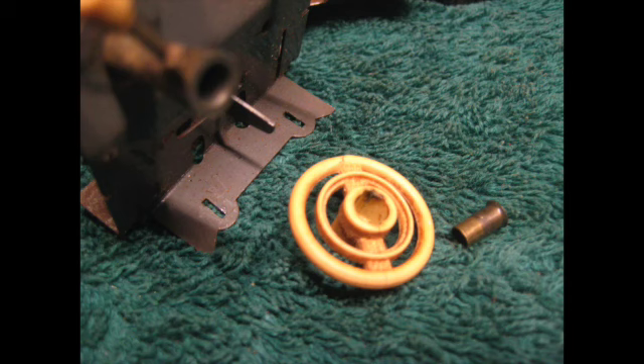So now we've pulled the steering wheel off and there's a little cup inside there.